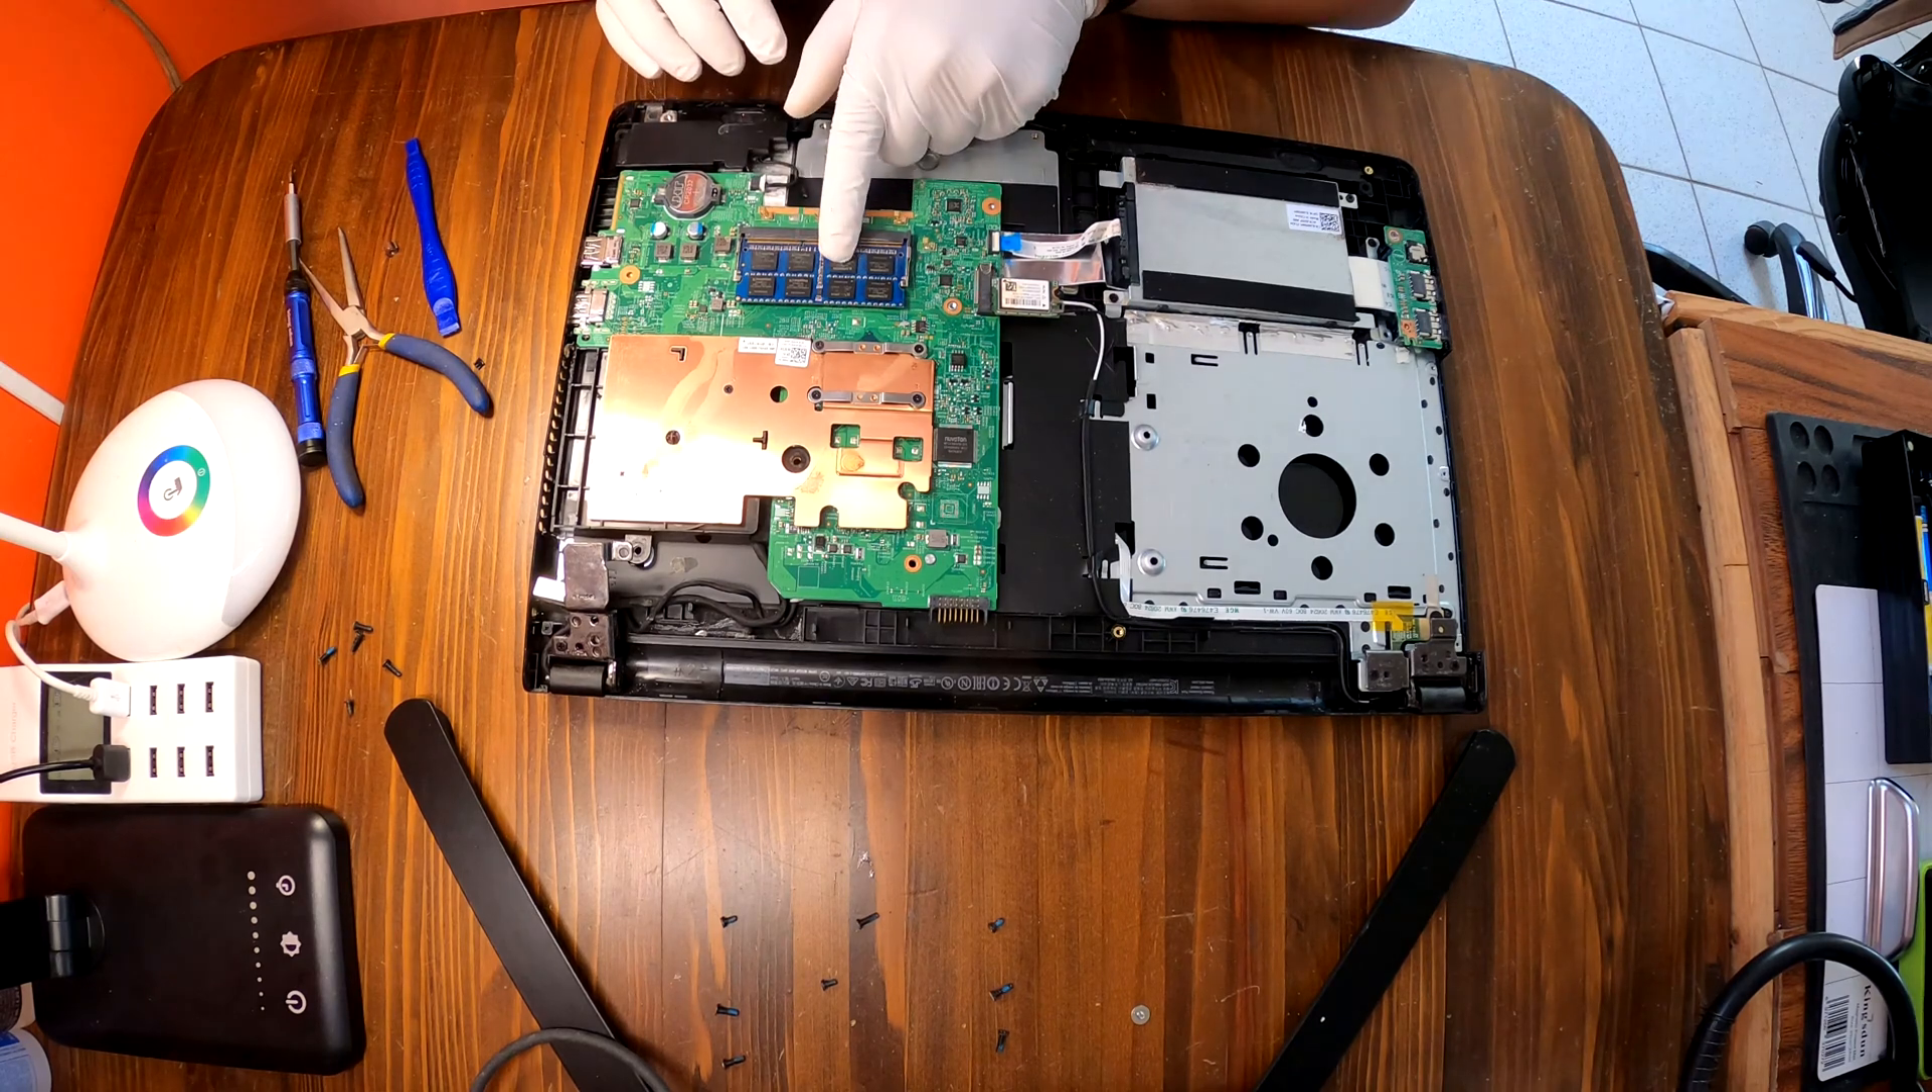Now we have access to the RAM.